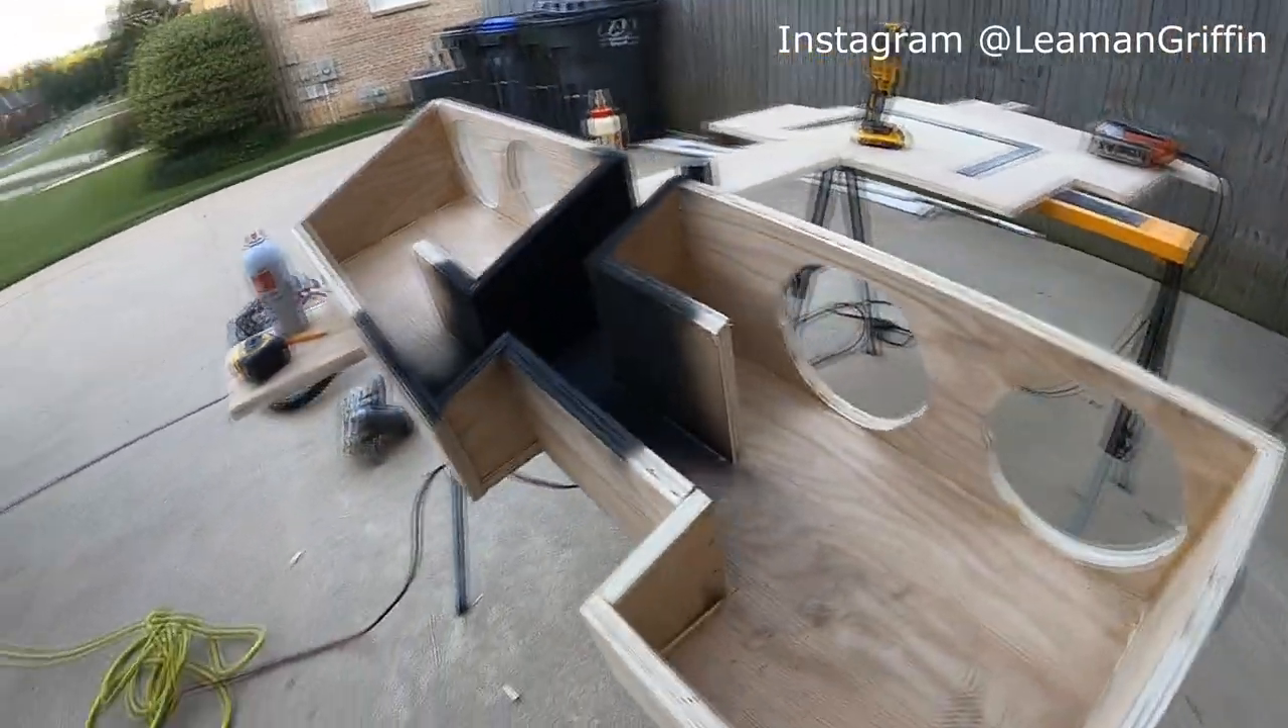We pretty much got the box done we just have to put the top on it.